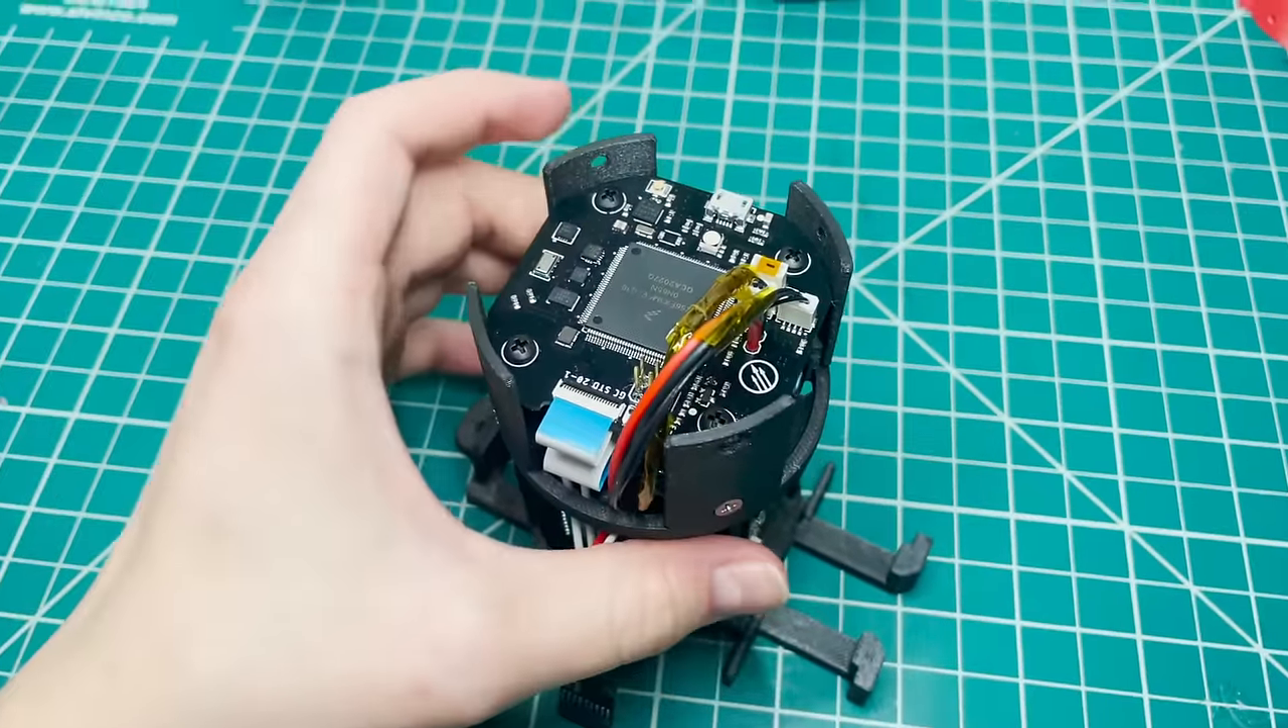And here is our completed lower and middle avionics assembly.